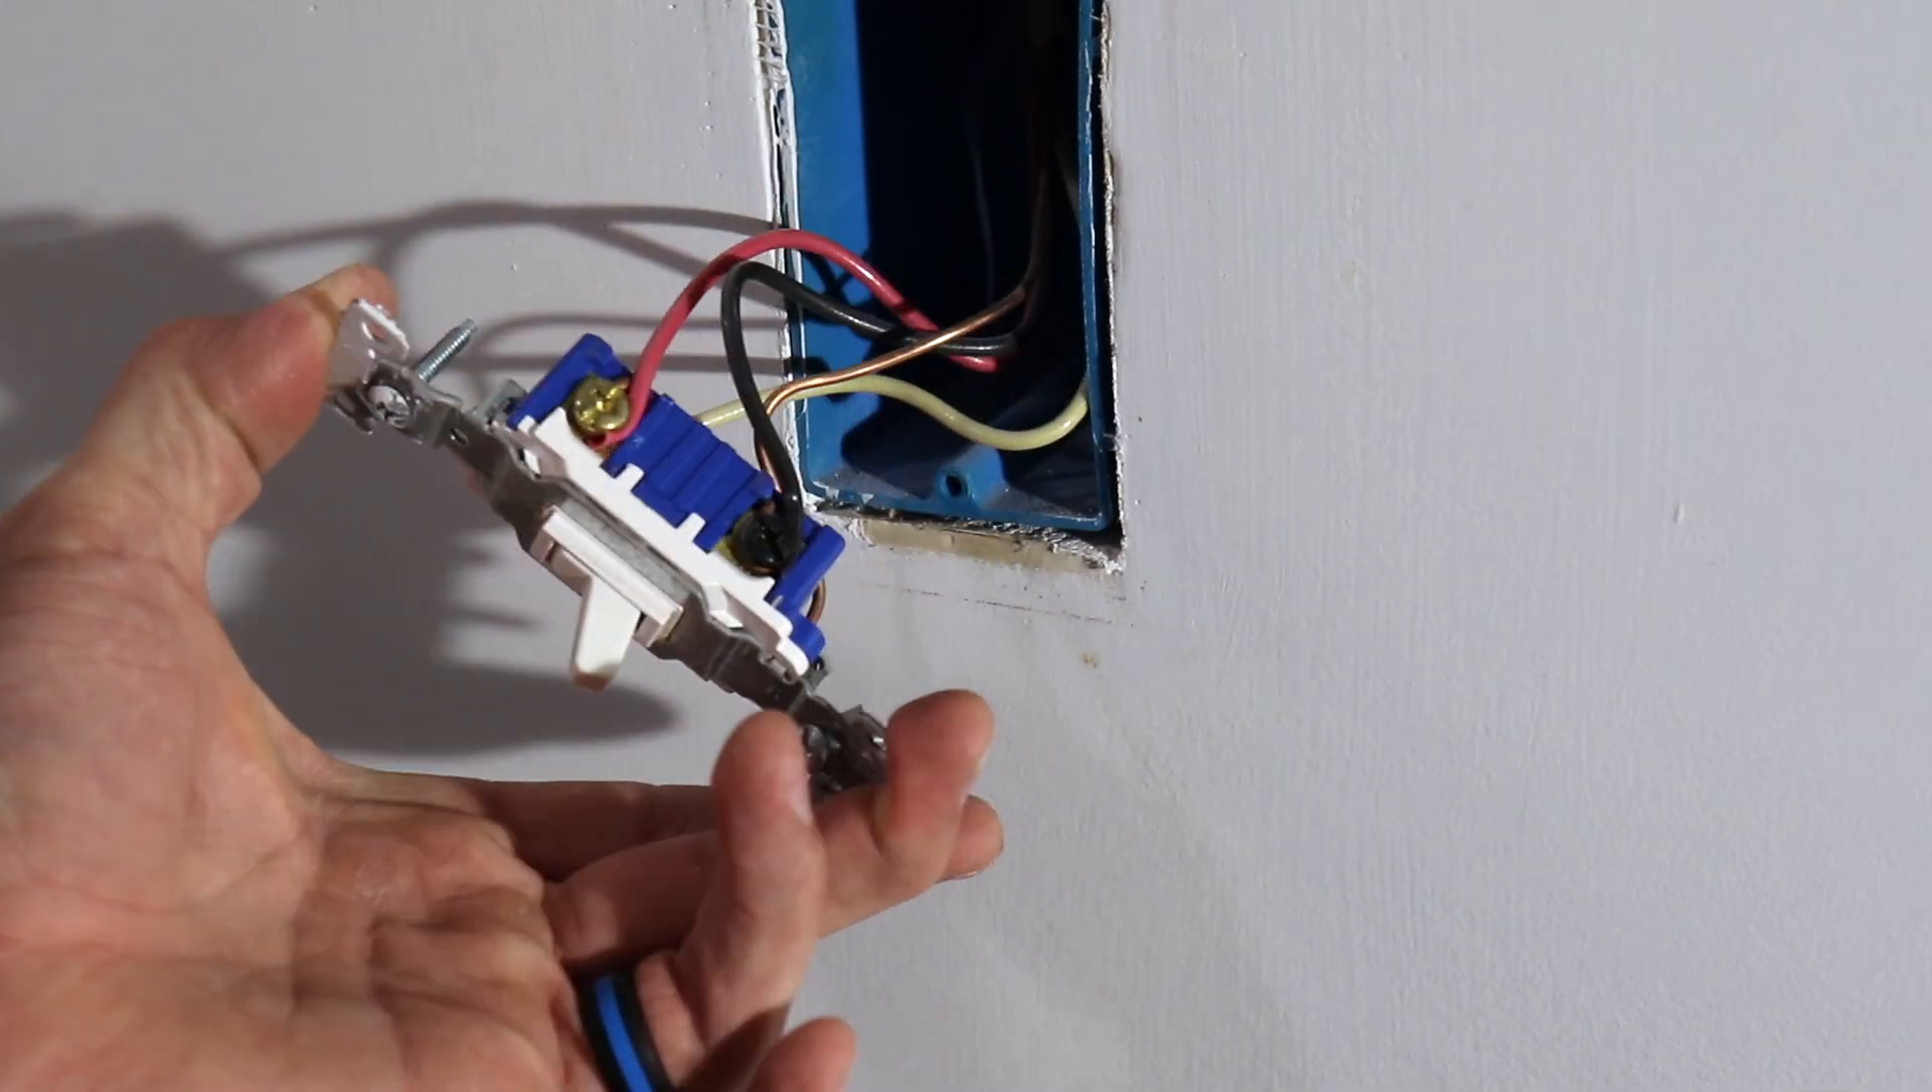All right, so now we've got the switch removed from the box.